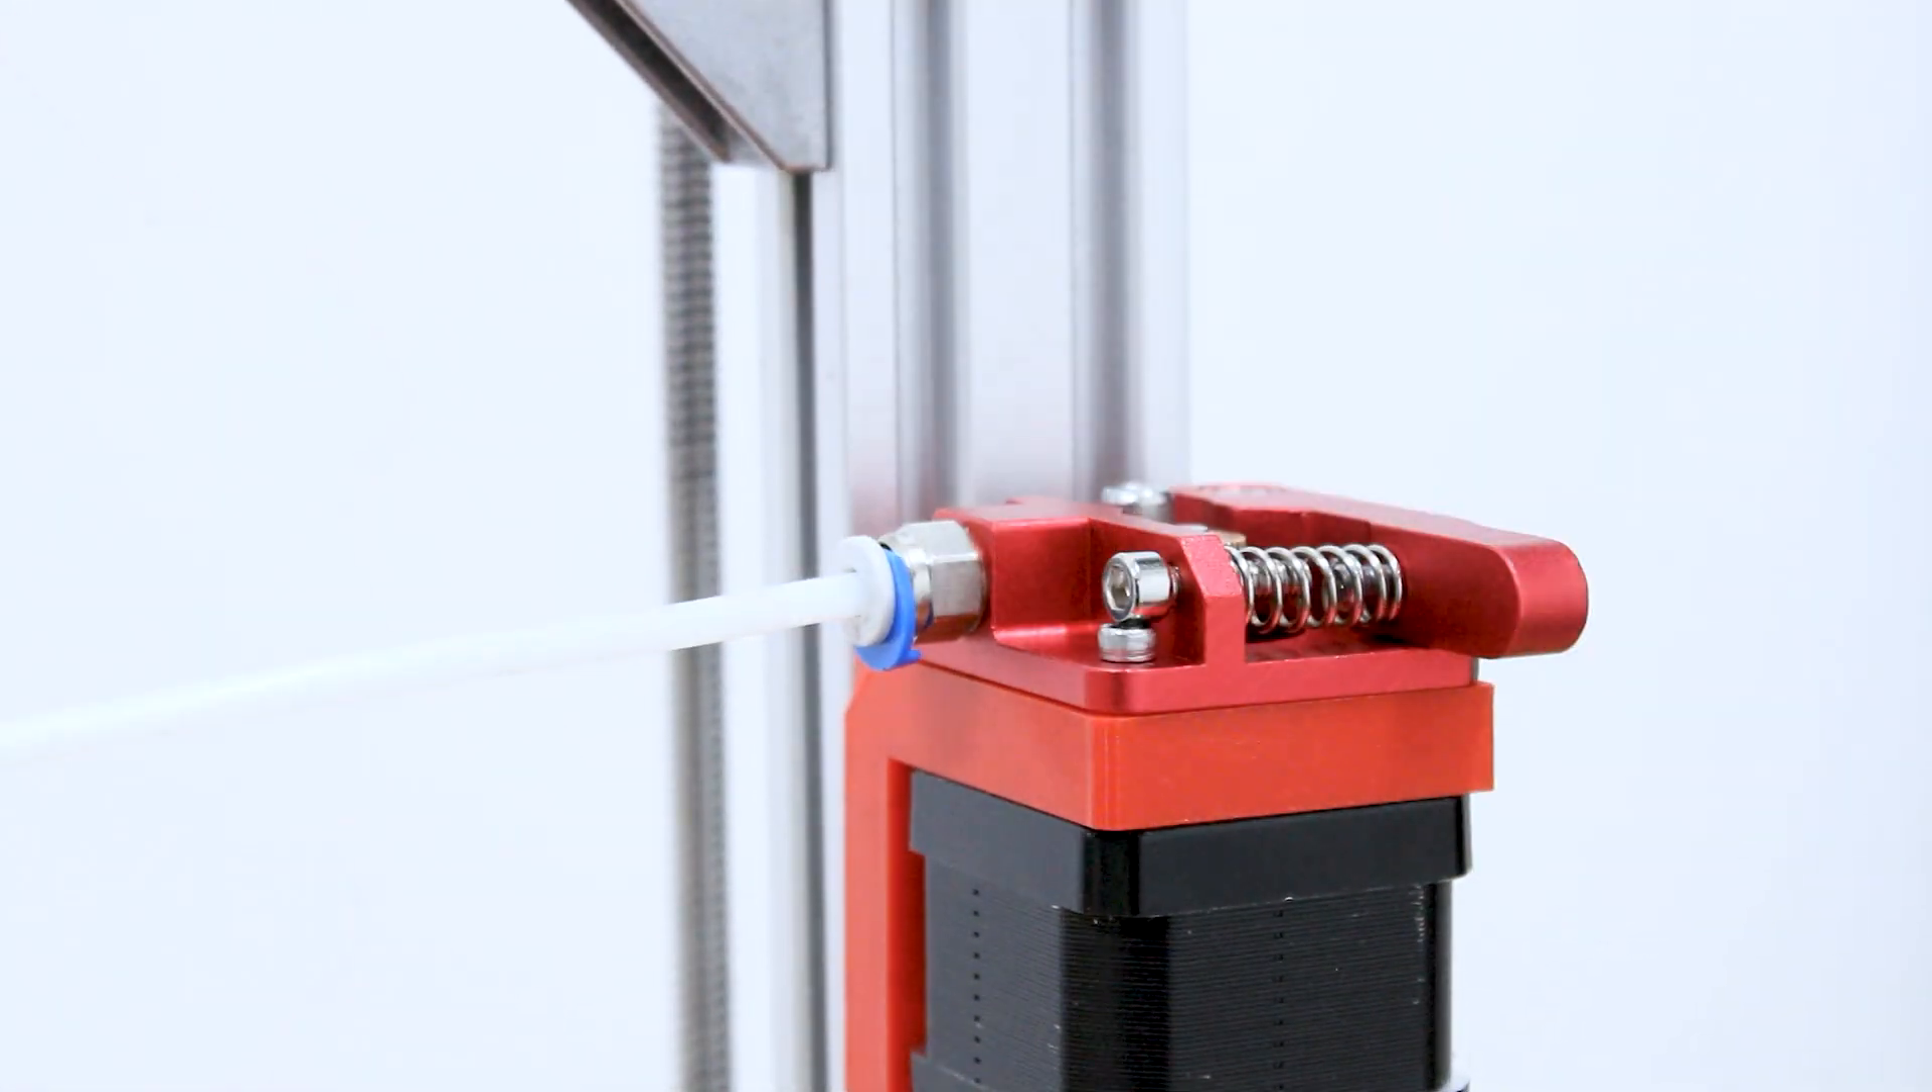And thus our extruder assembly is complete.